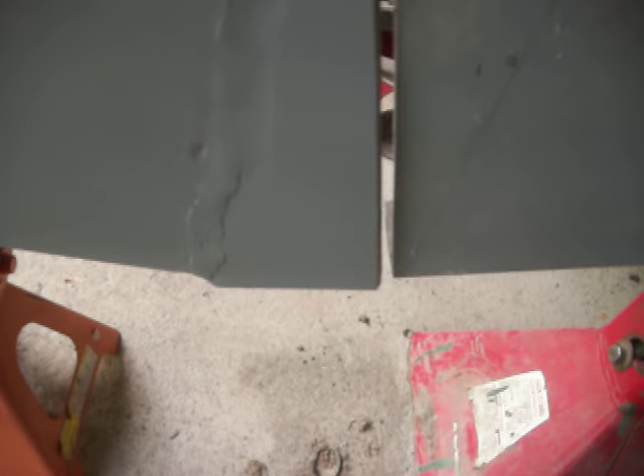You can see the the gap there is pretty much even on the way down.